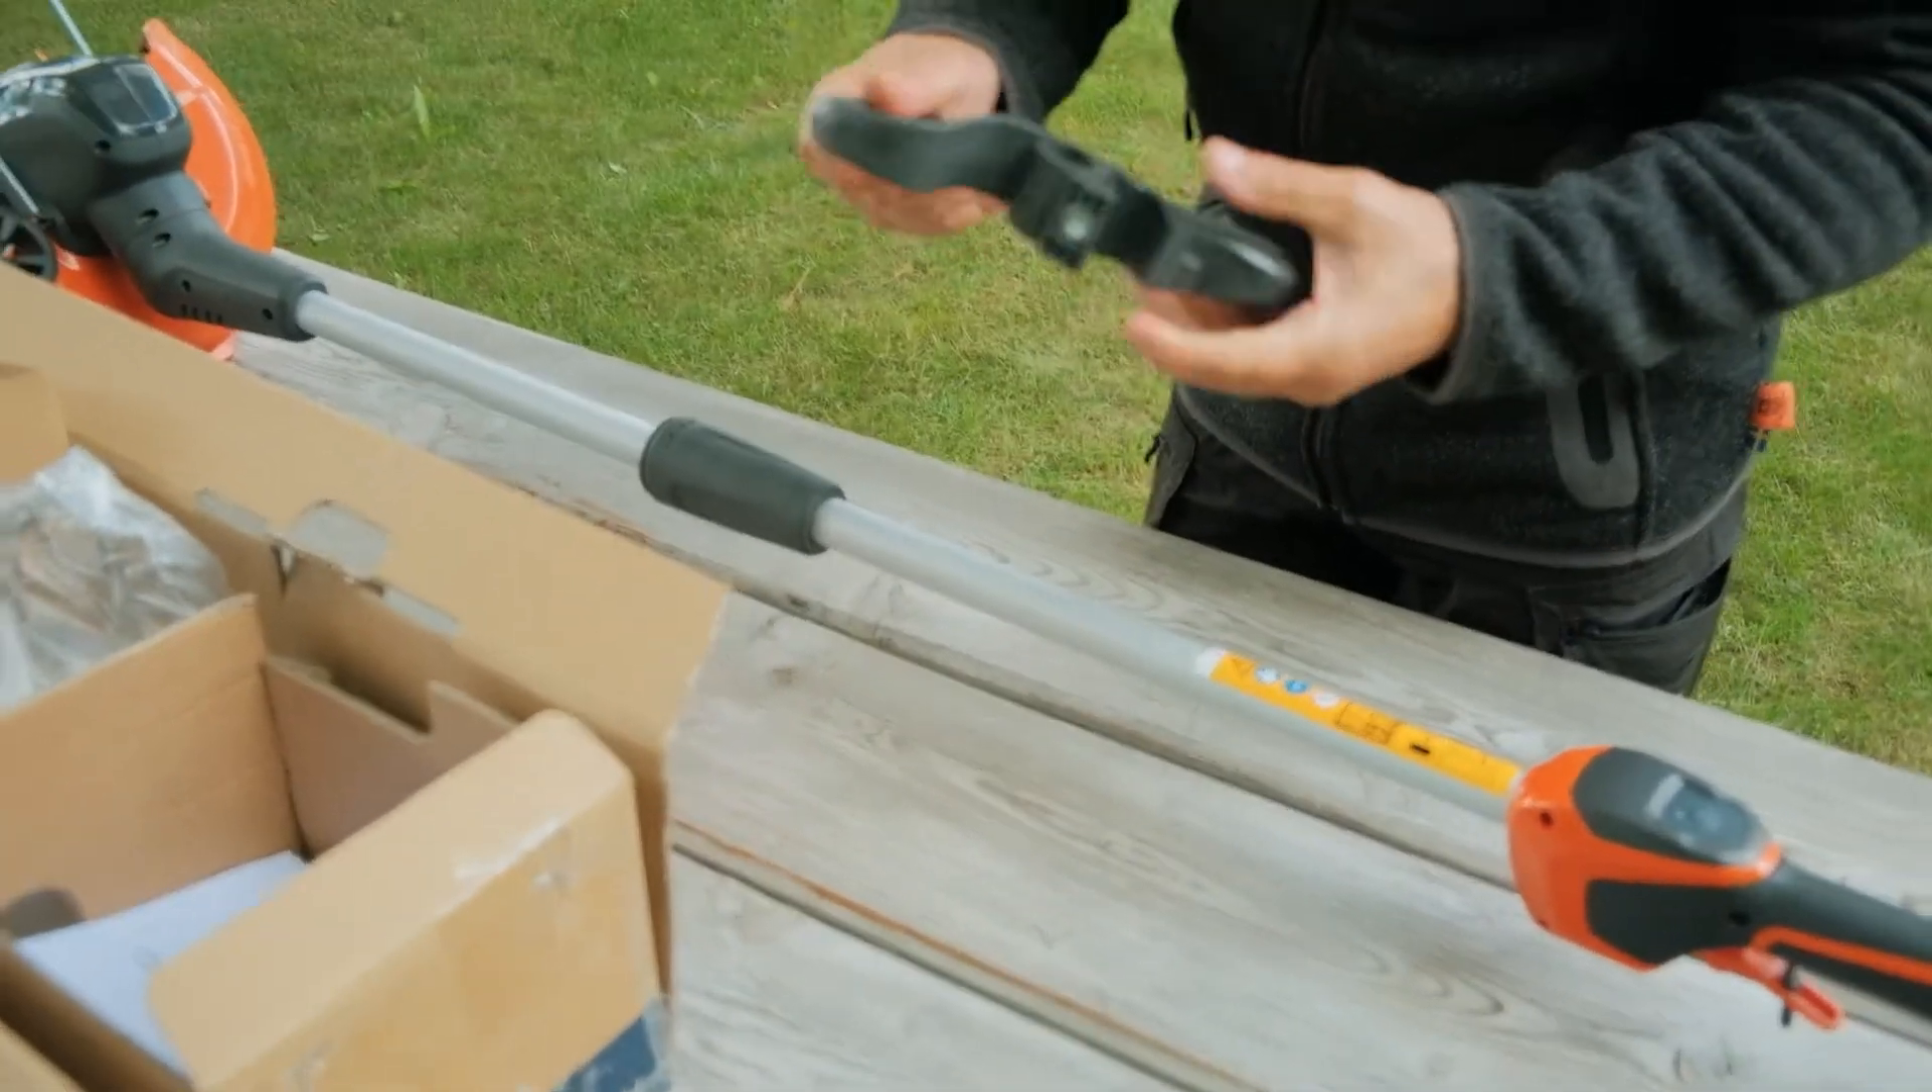Dwie części wału są złożone i maszyna niemal gotowa do użycia. Niemal, bo pozostał jeszcze montaż ostatniego elementu, czyli uchwytu przedniego.